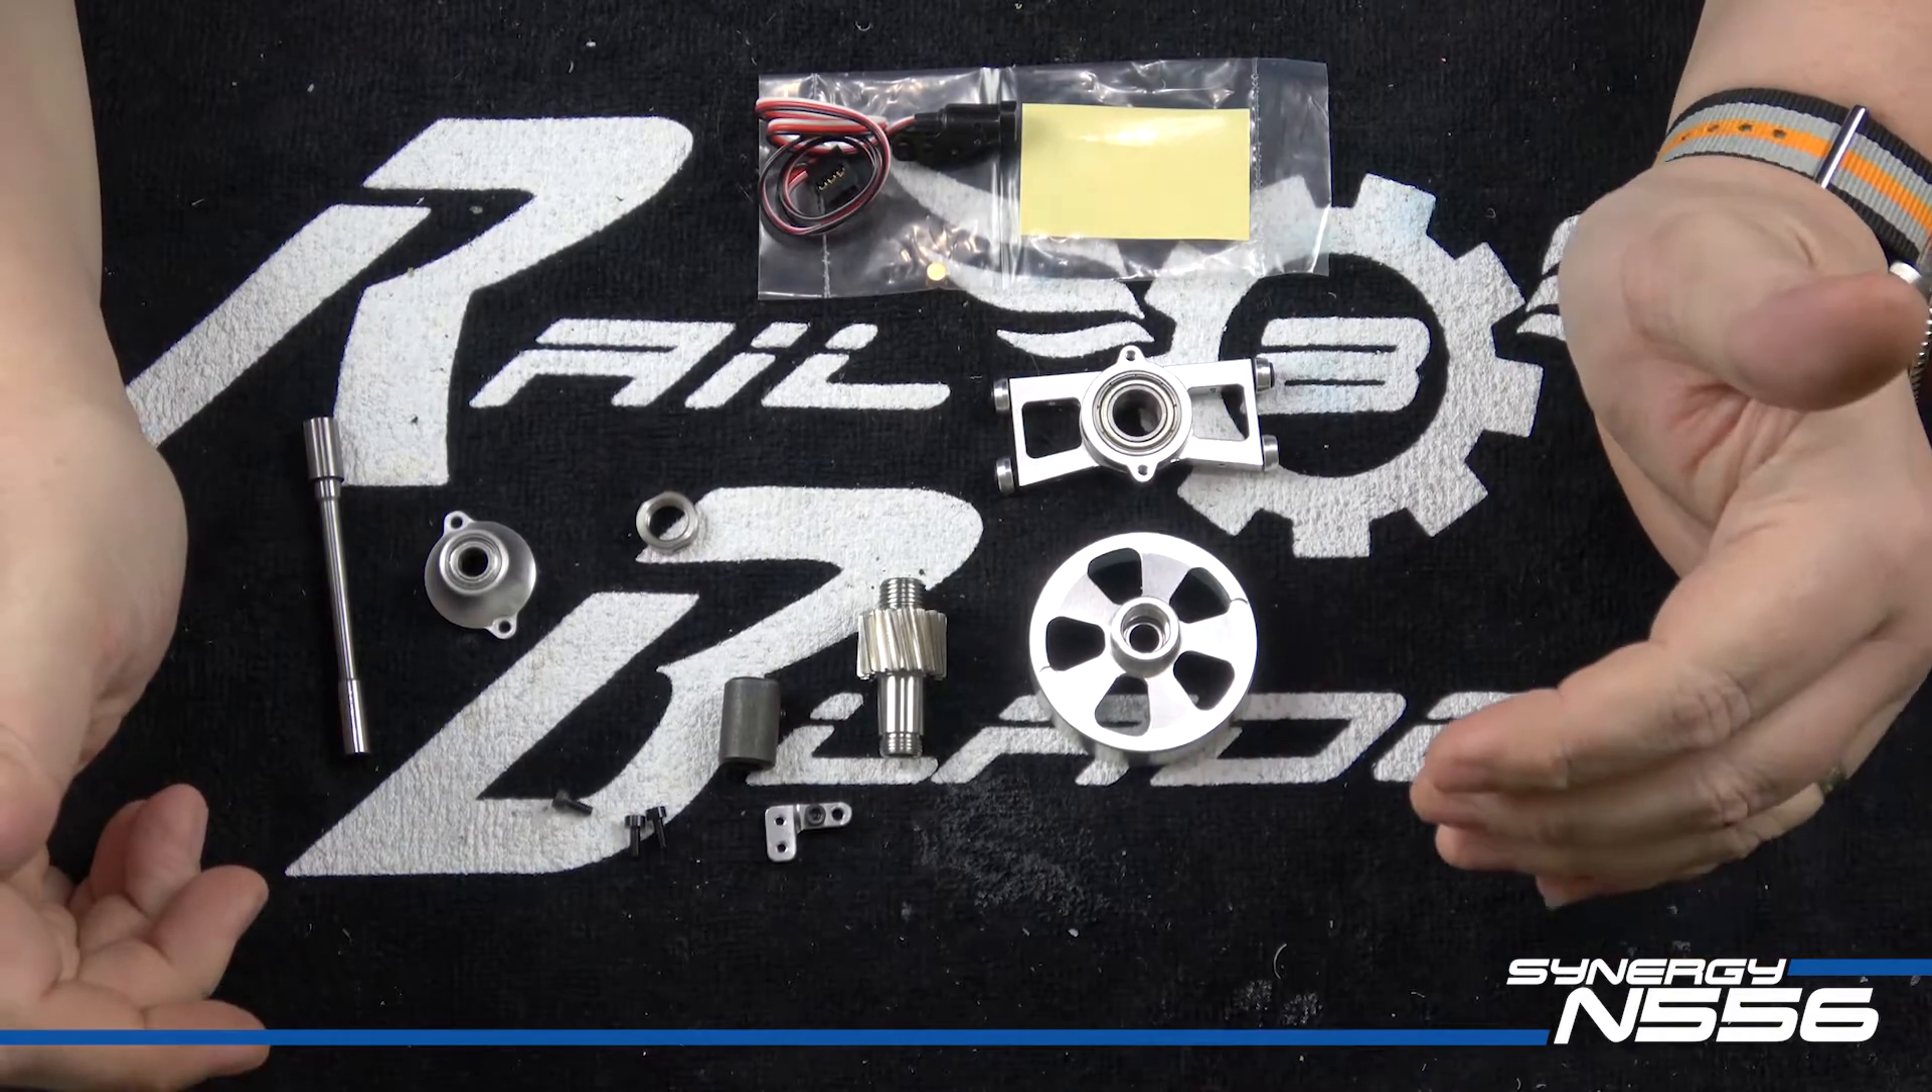Okay as you can see i have the clutch stack completely torn down.